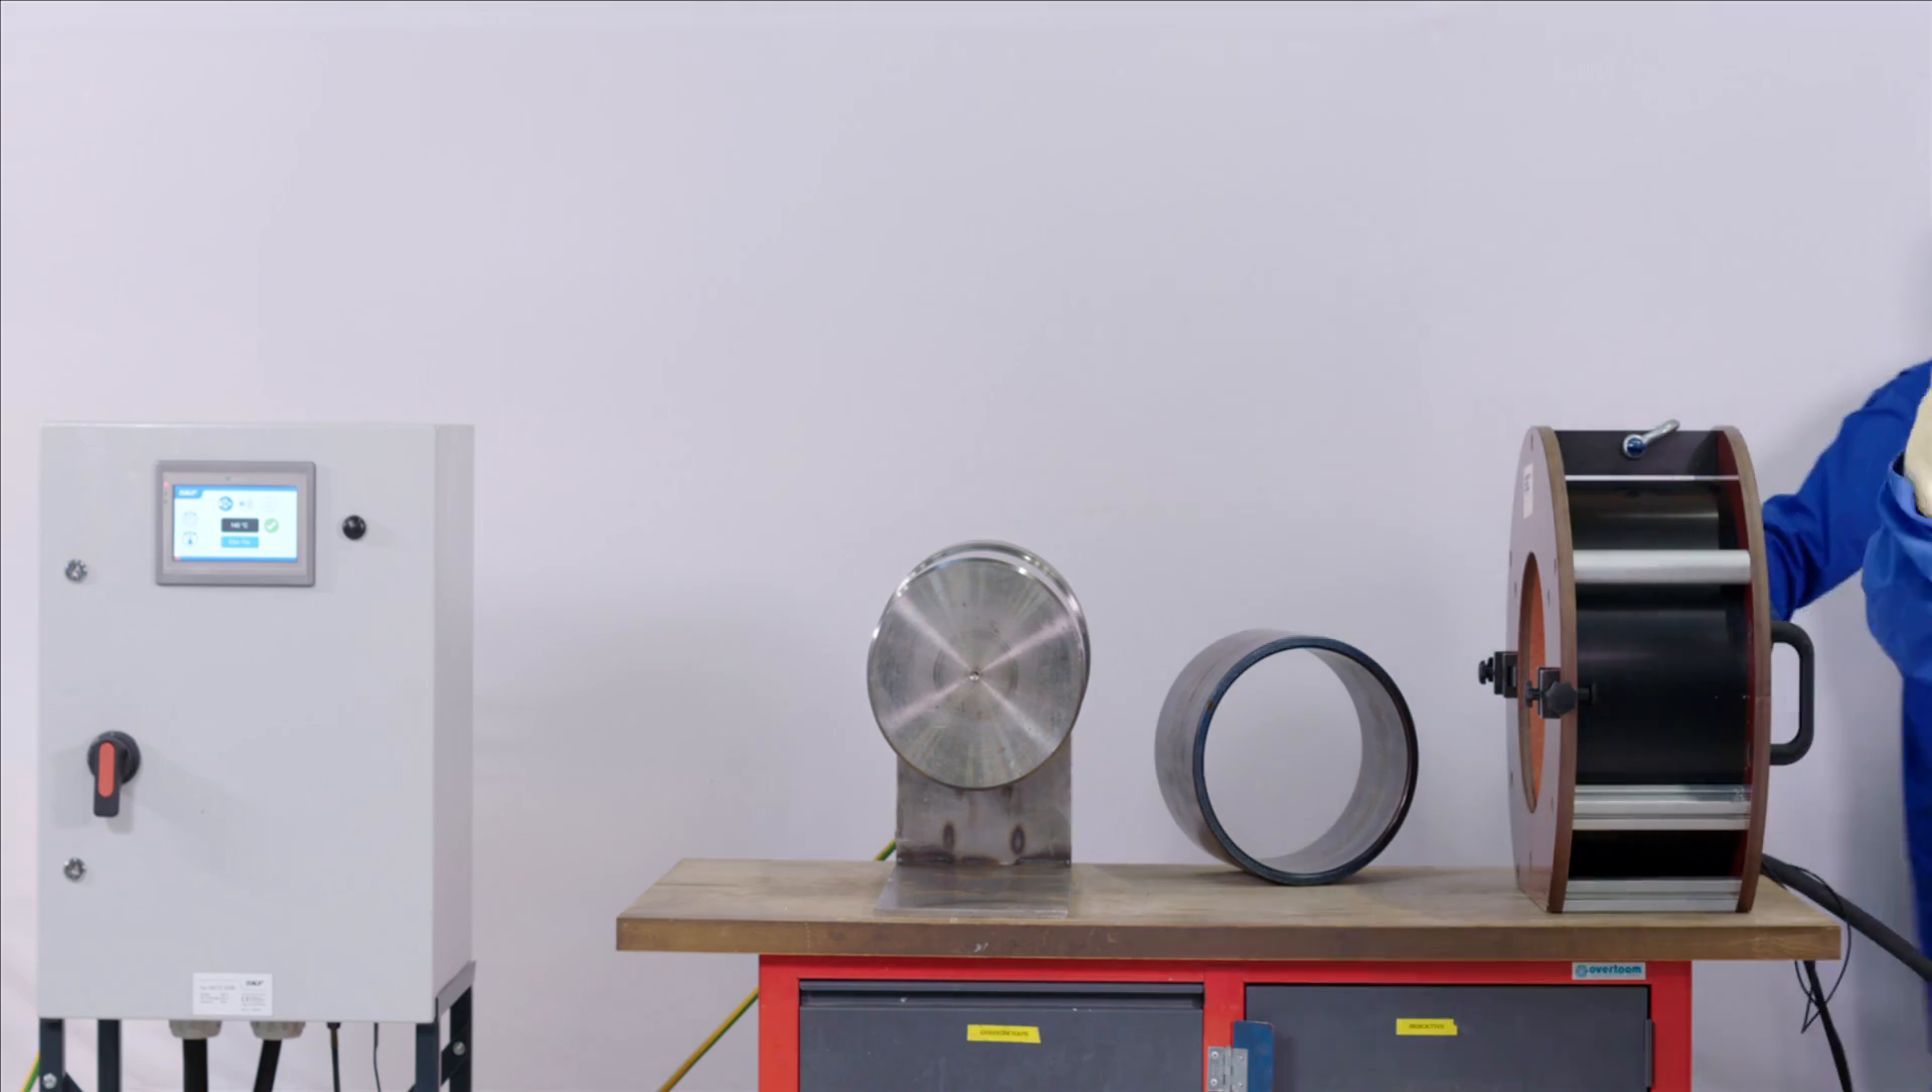The bearing inner ring has now been successfully dismounted.